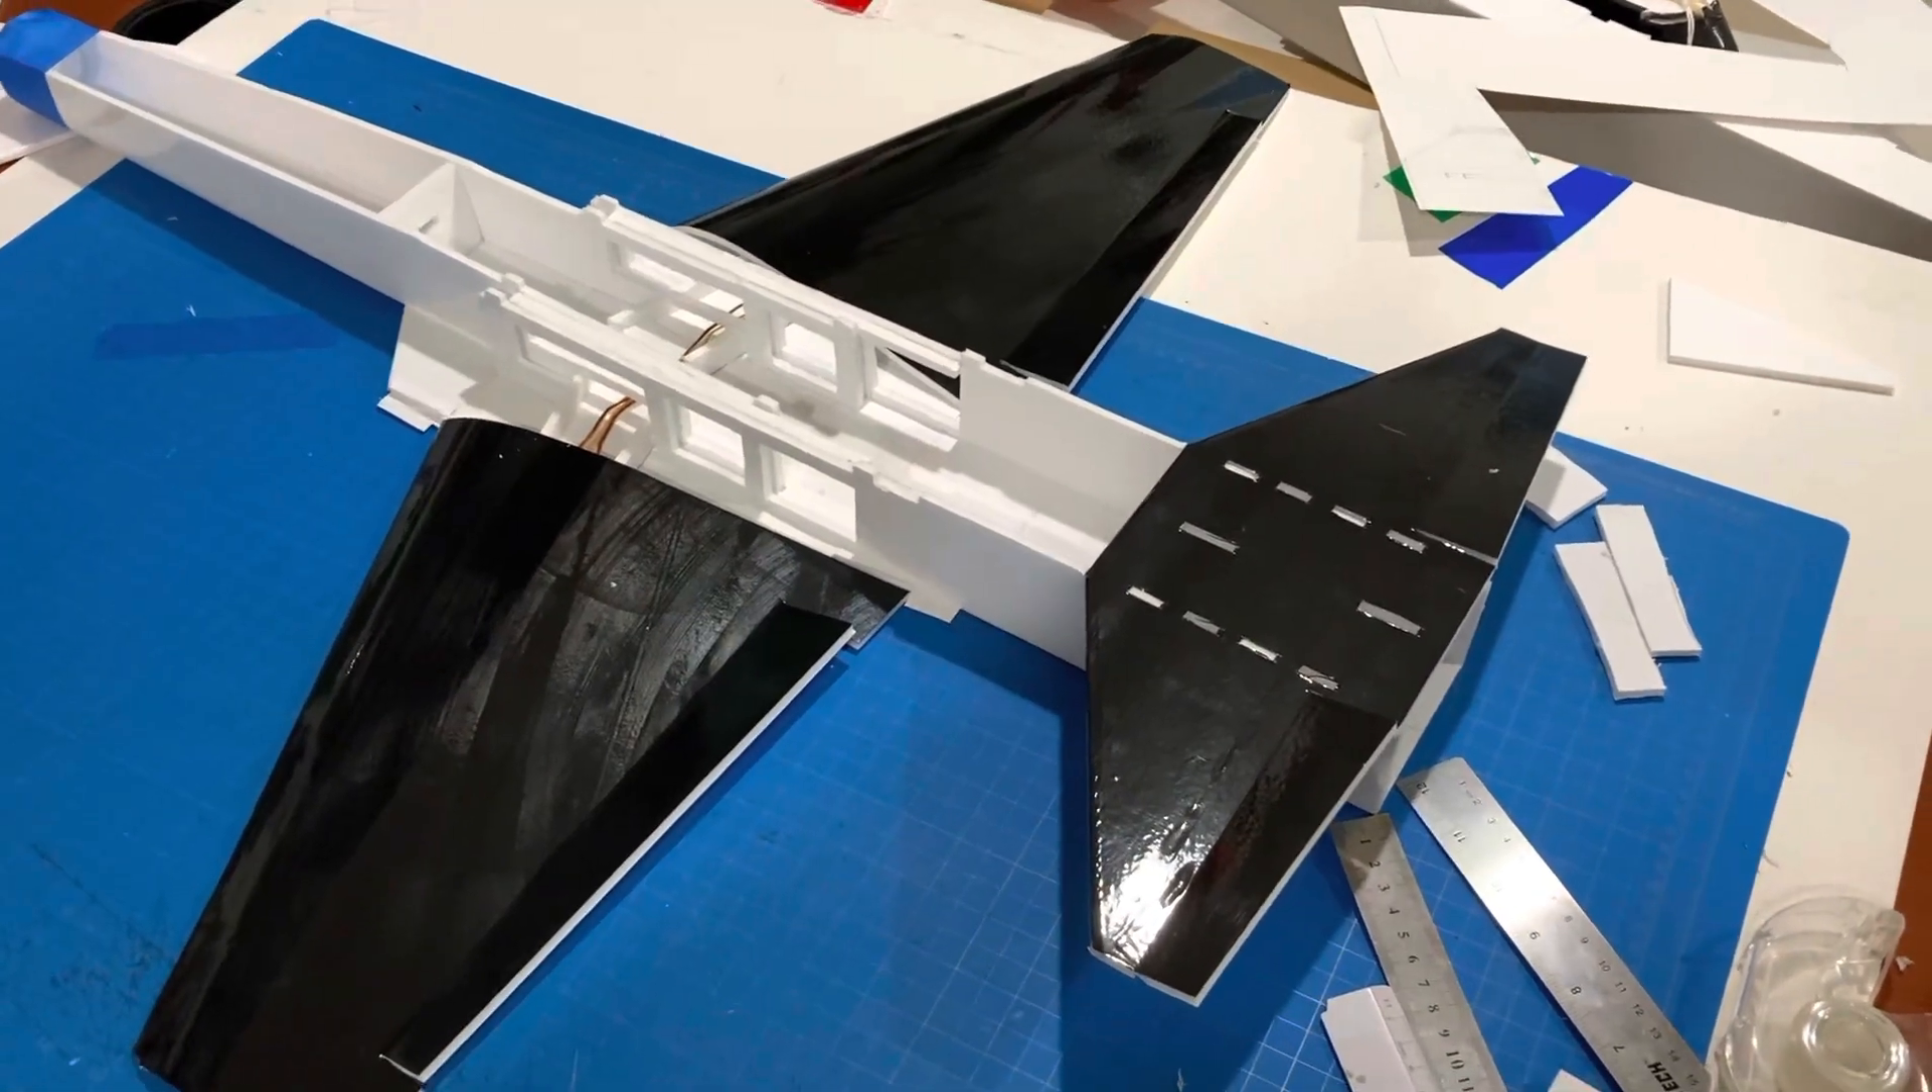Now the rear fuselage is put in place.